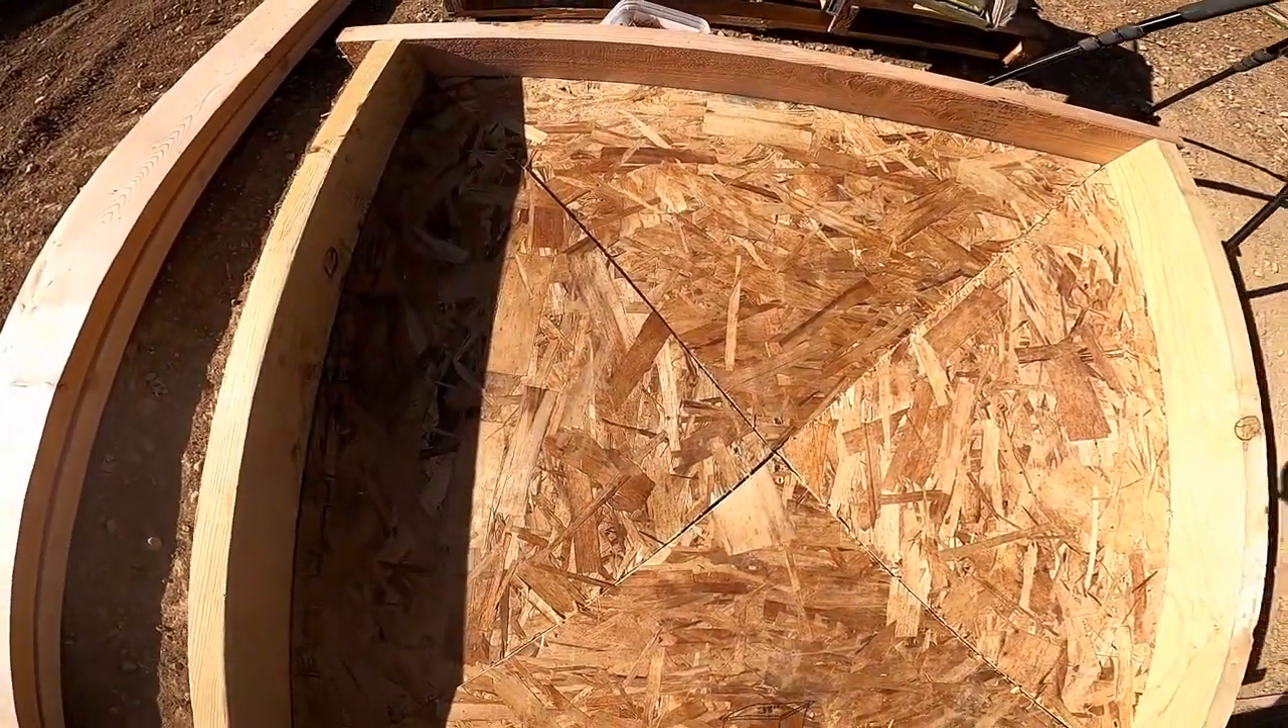But there's a couple of little gaps. I was just using scrap junk plywood. So there's kind of crooked cuts on it.